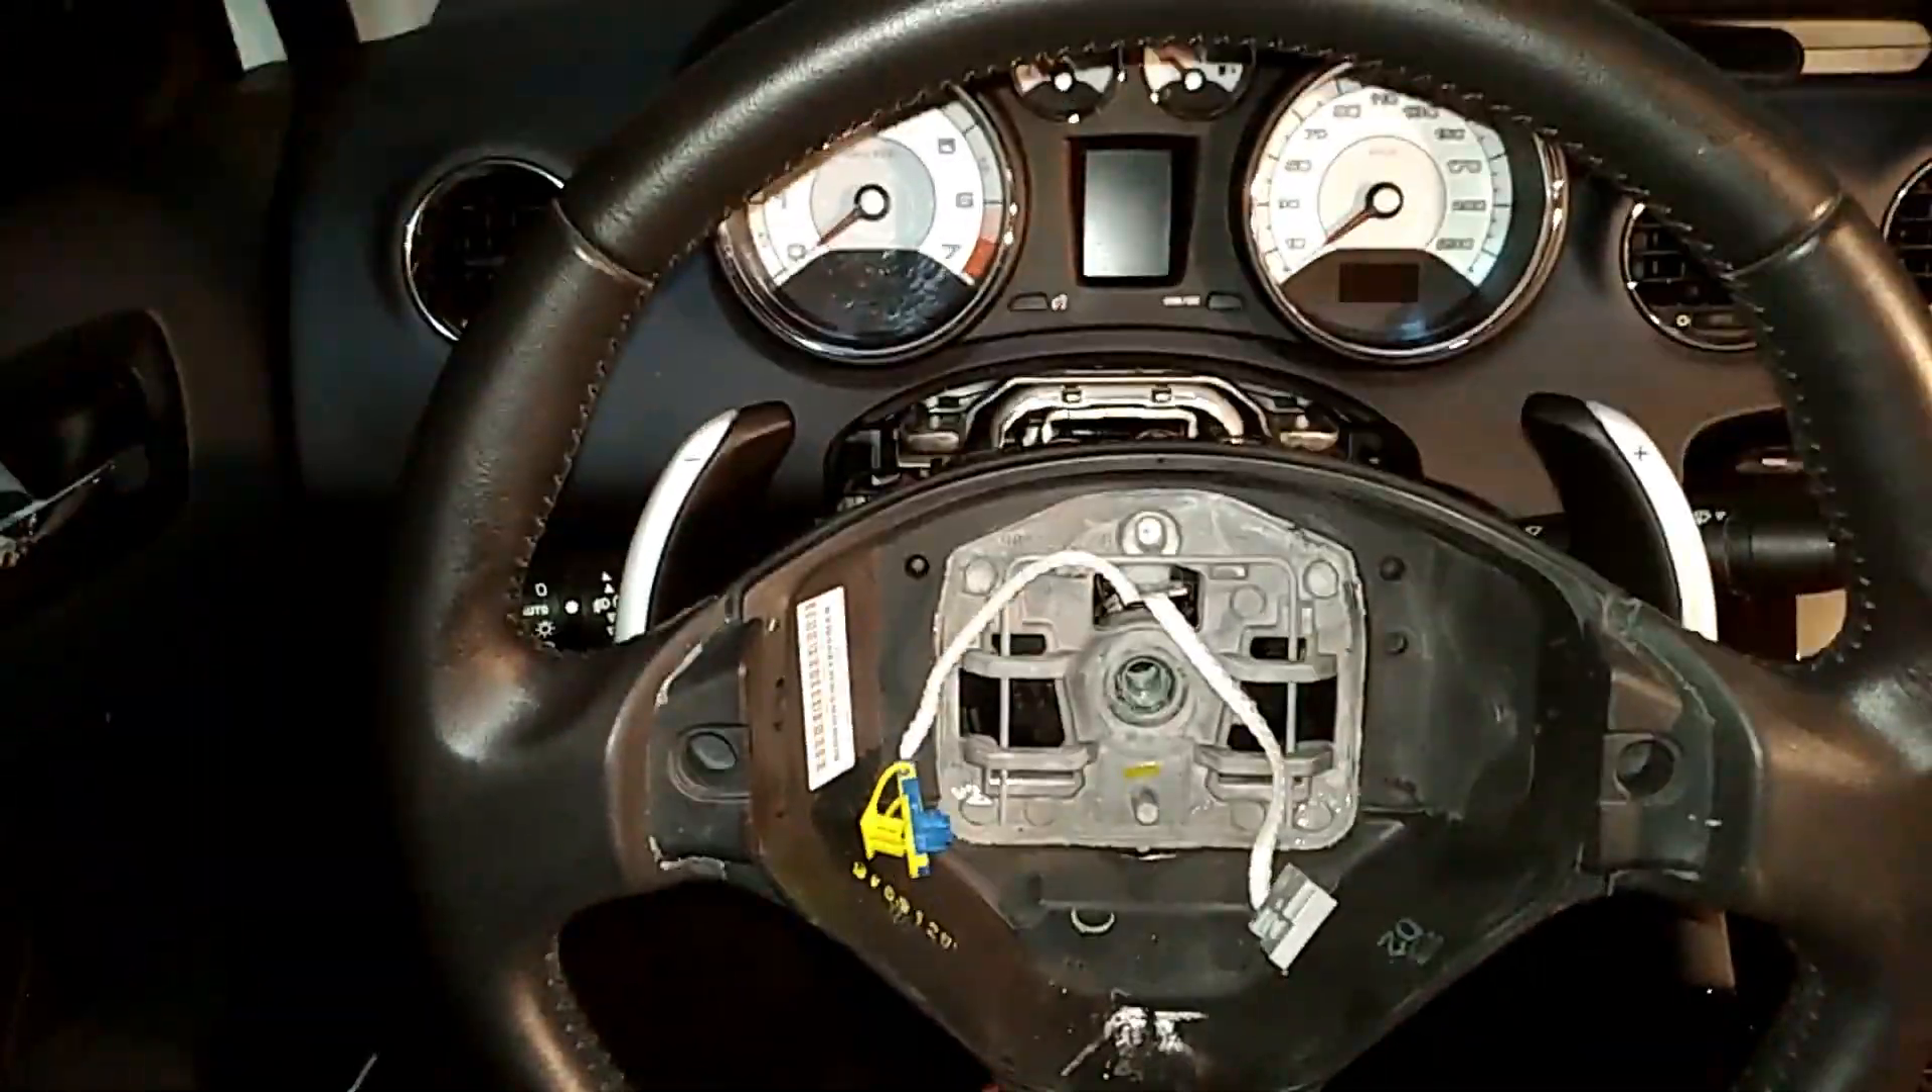Então aqui, peça cortada, paddle shifts já no lugar.